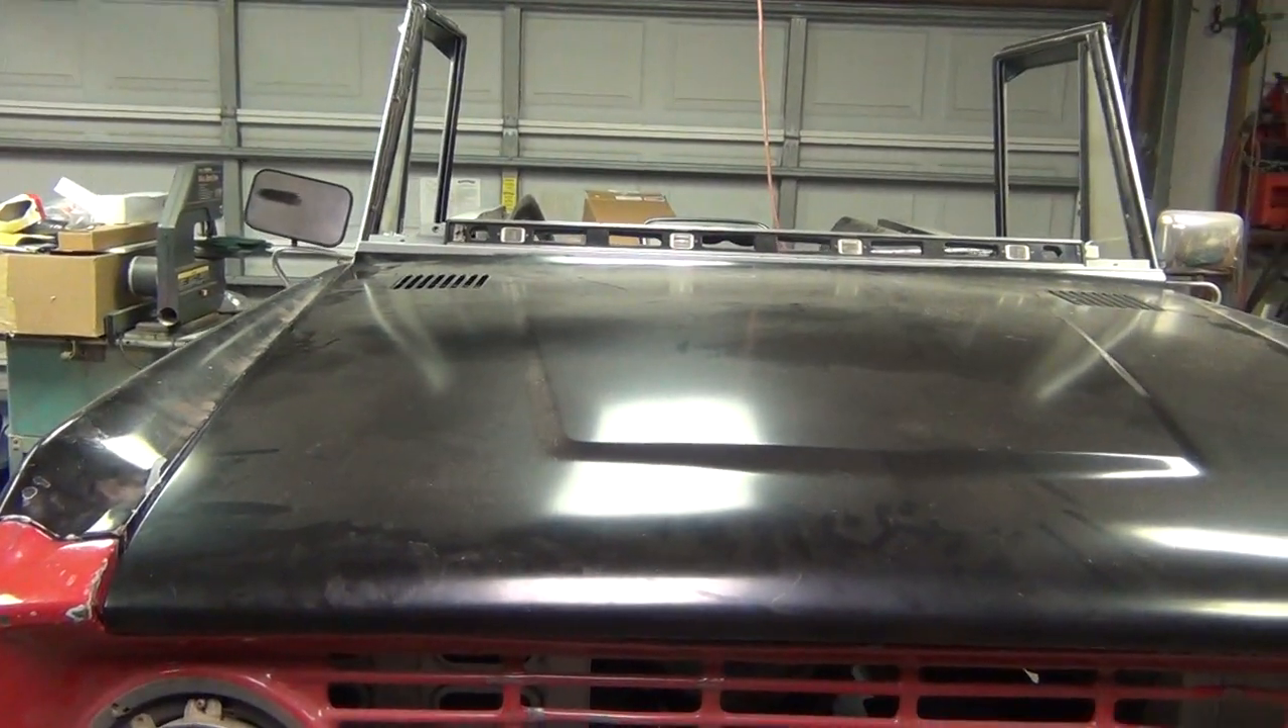I got the hood in place that was my final test you know to make sure you see the hoods shoved back against the hood mount.